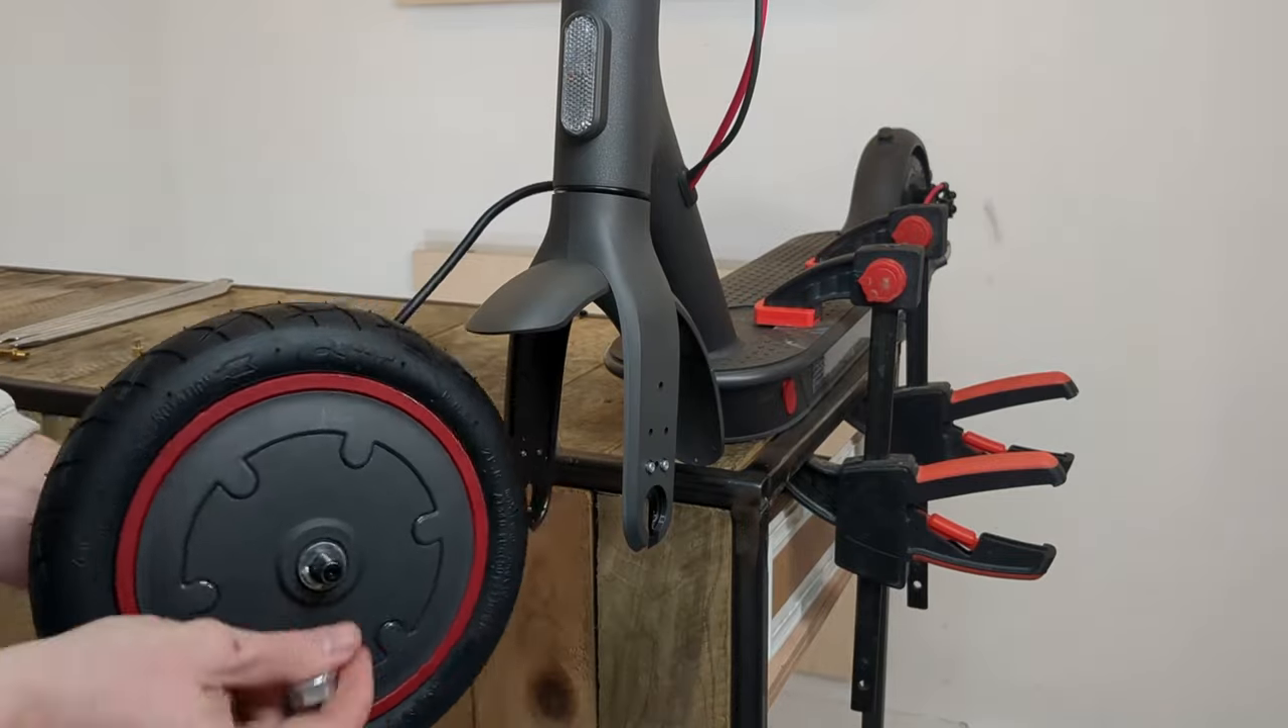Jetzt müssen wir nur noch das Vorderrad wieder an unserem Xiaomi Scooter befestigen.